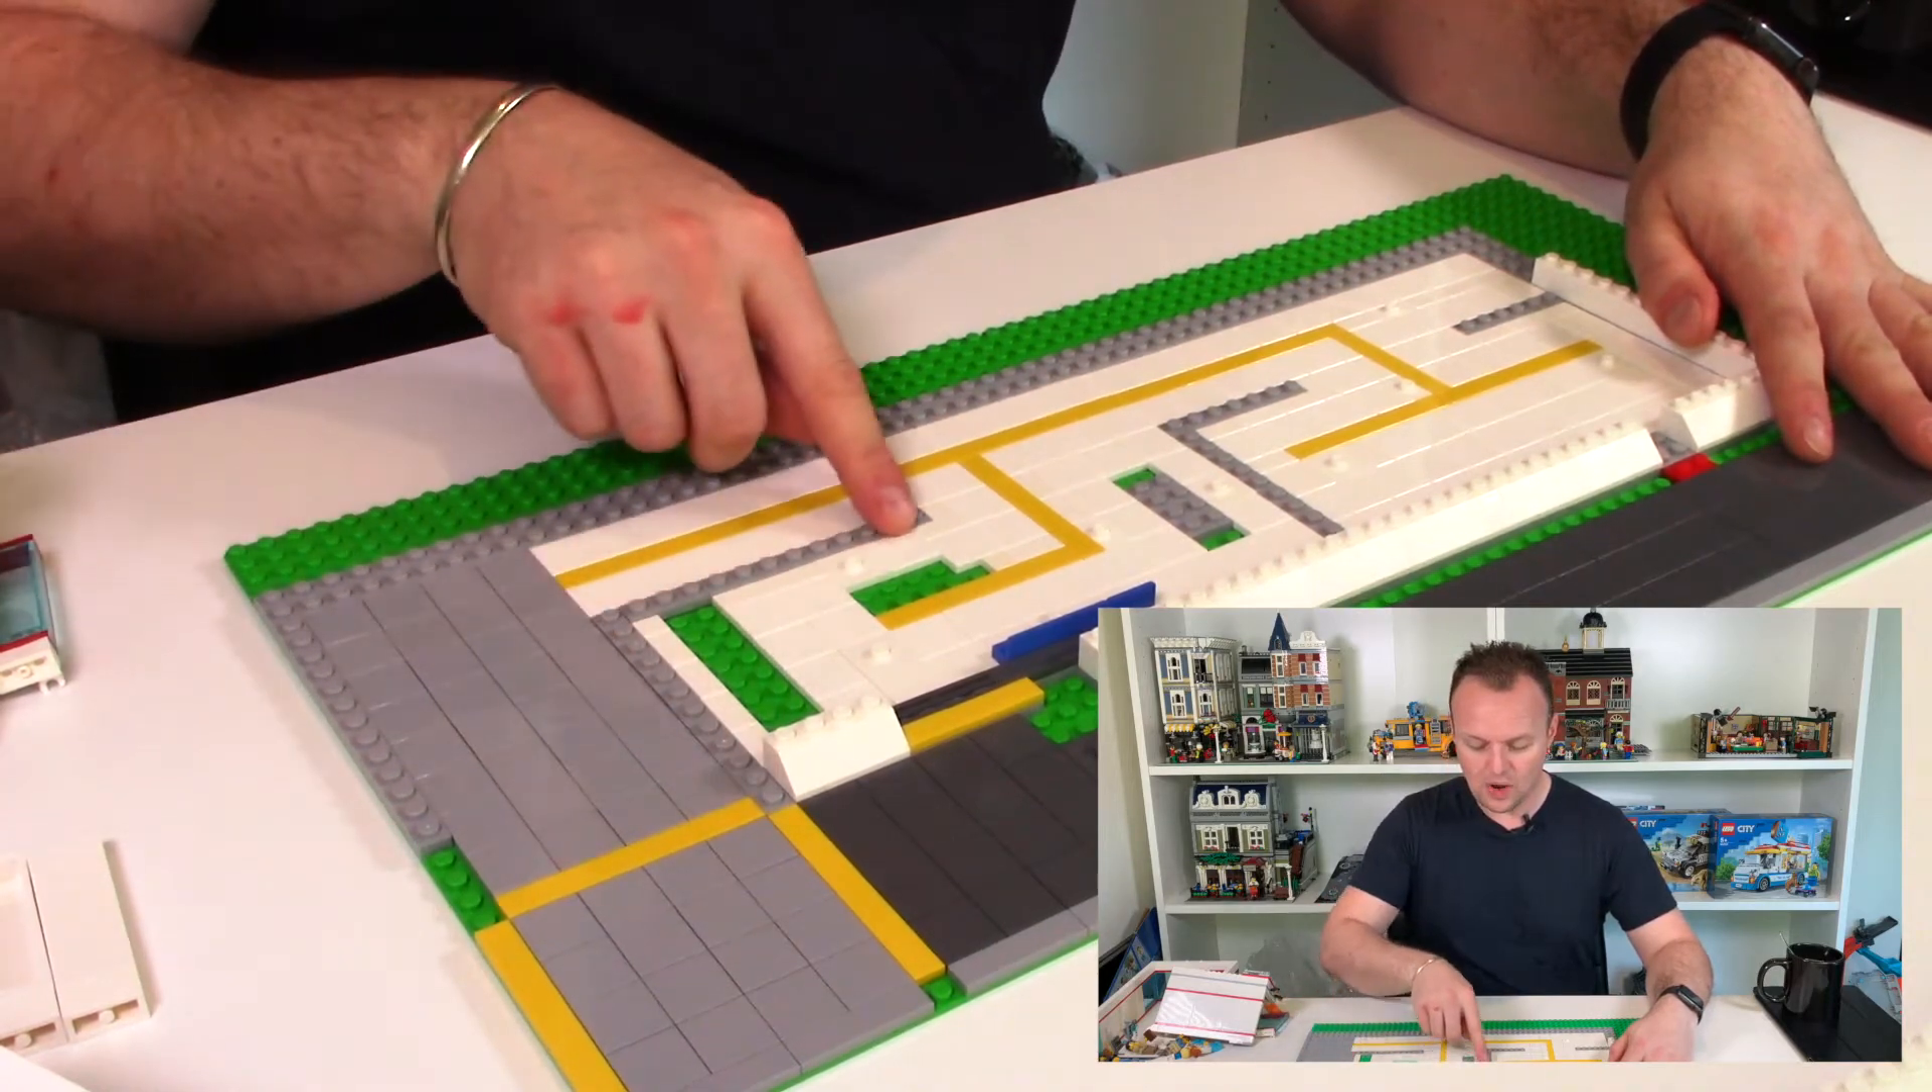I've laid the light bluish gray bricks around the edge here as you can see. It sort of lays out where the walls are going to be in the hospital.